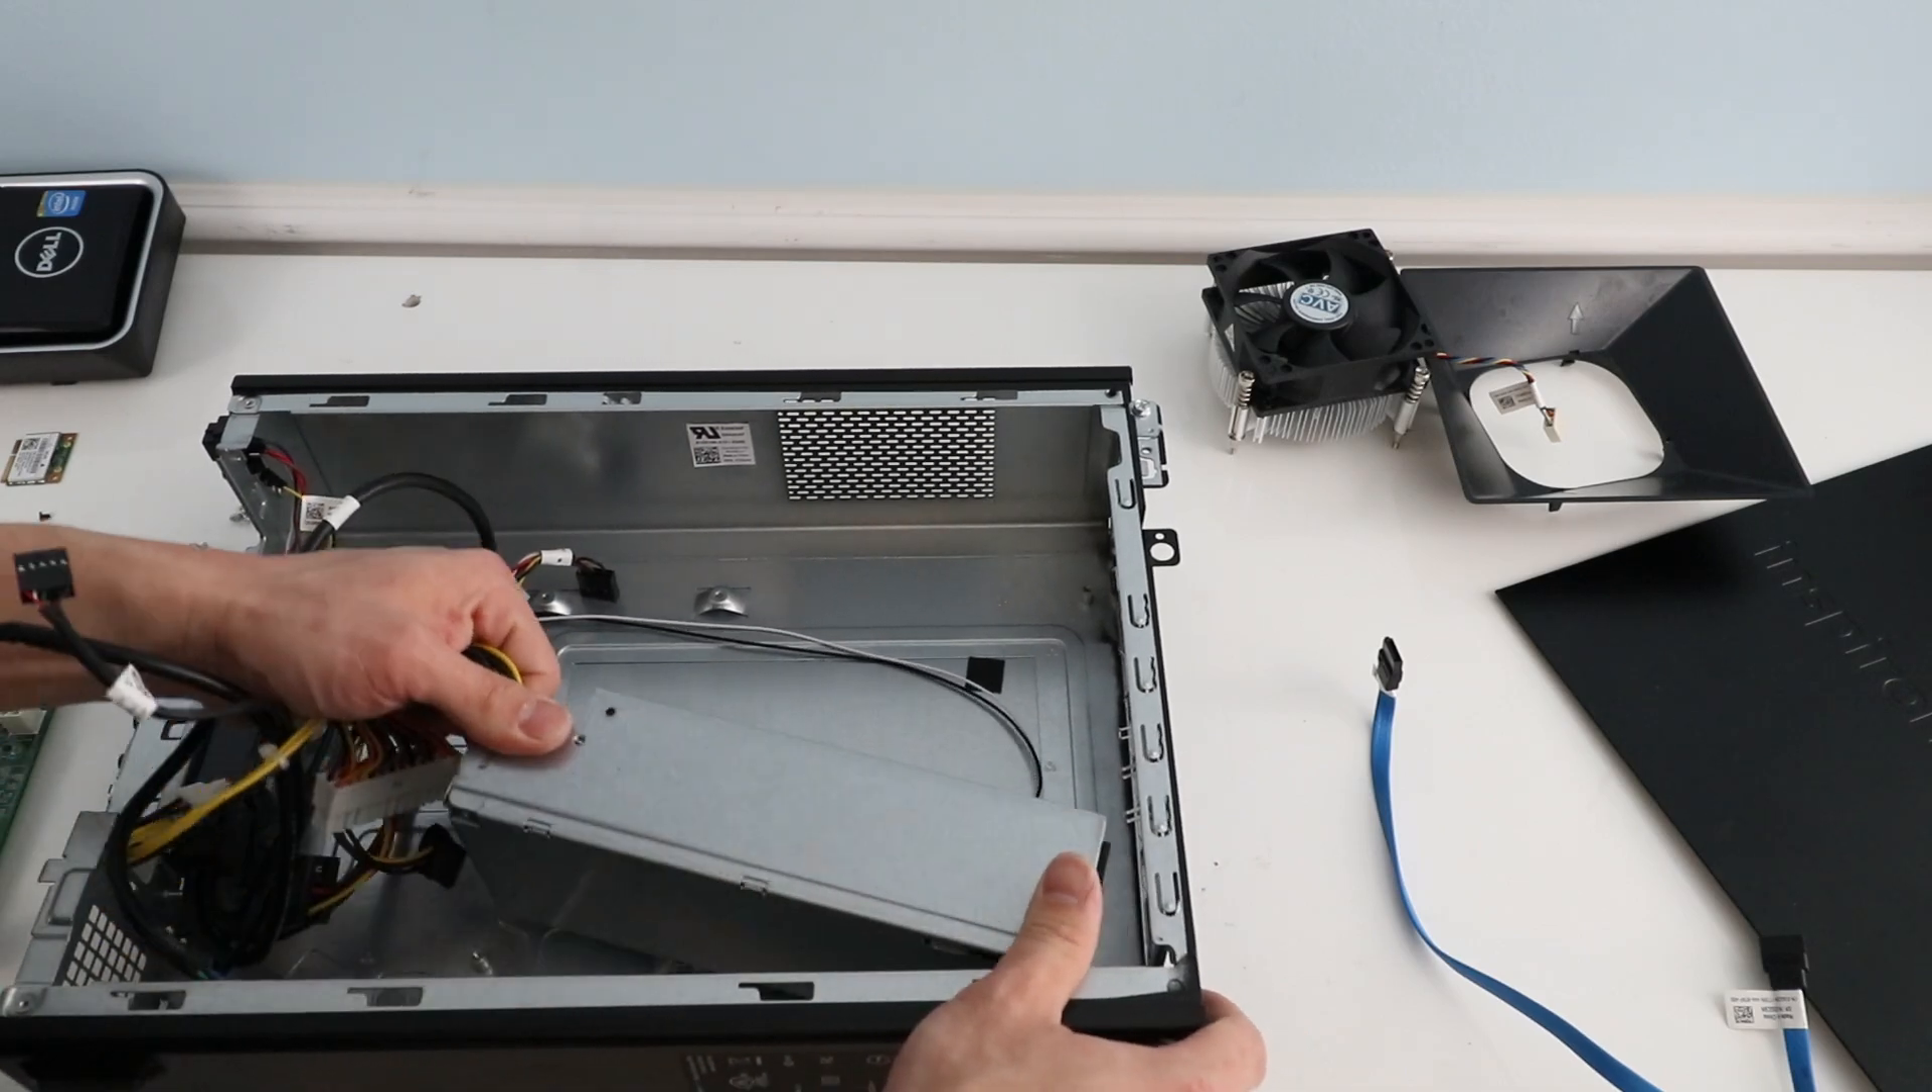And then, again, we have the power supply loose already.